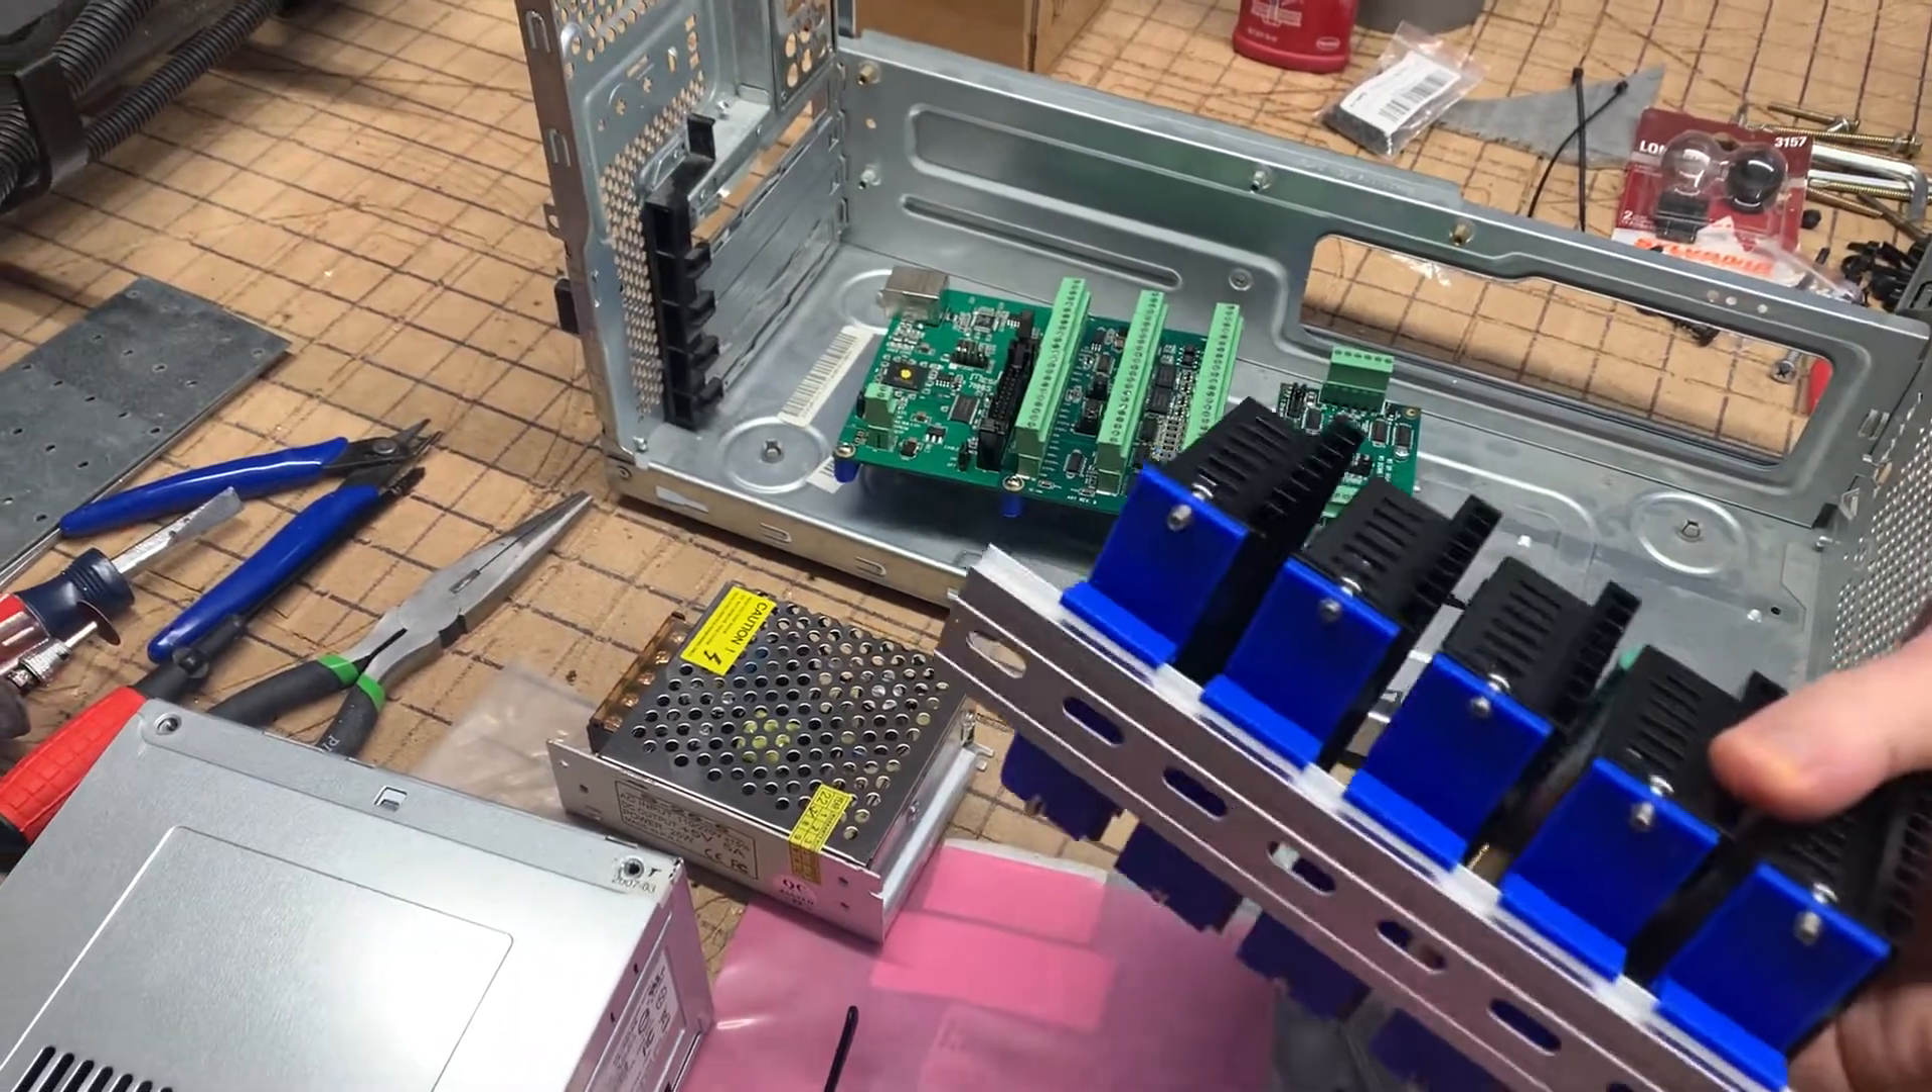So we took an old computer desktop tower case and managed to remove all the drive bays and other stuff that was in it and we temporarily have the top and sides removed off of it.